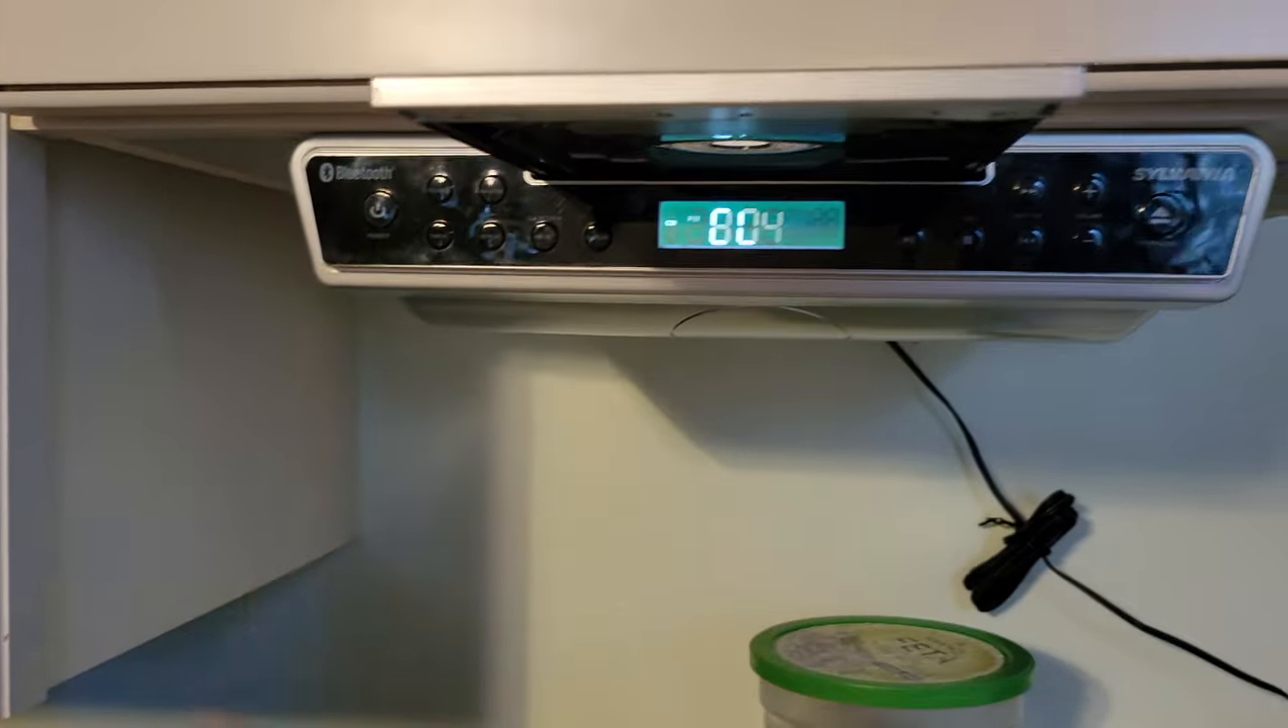And there is my under cabinet CD player all installed.